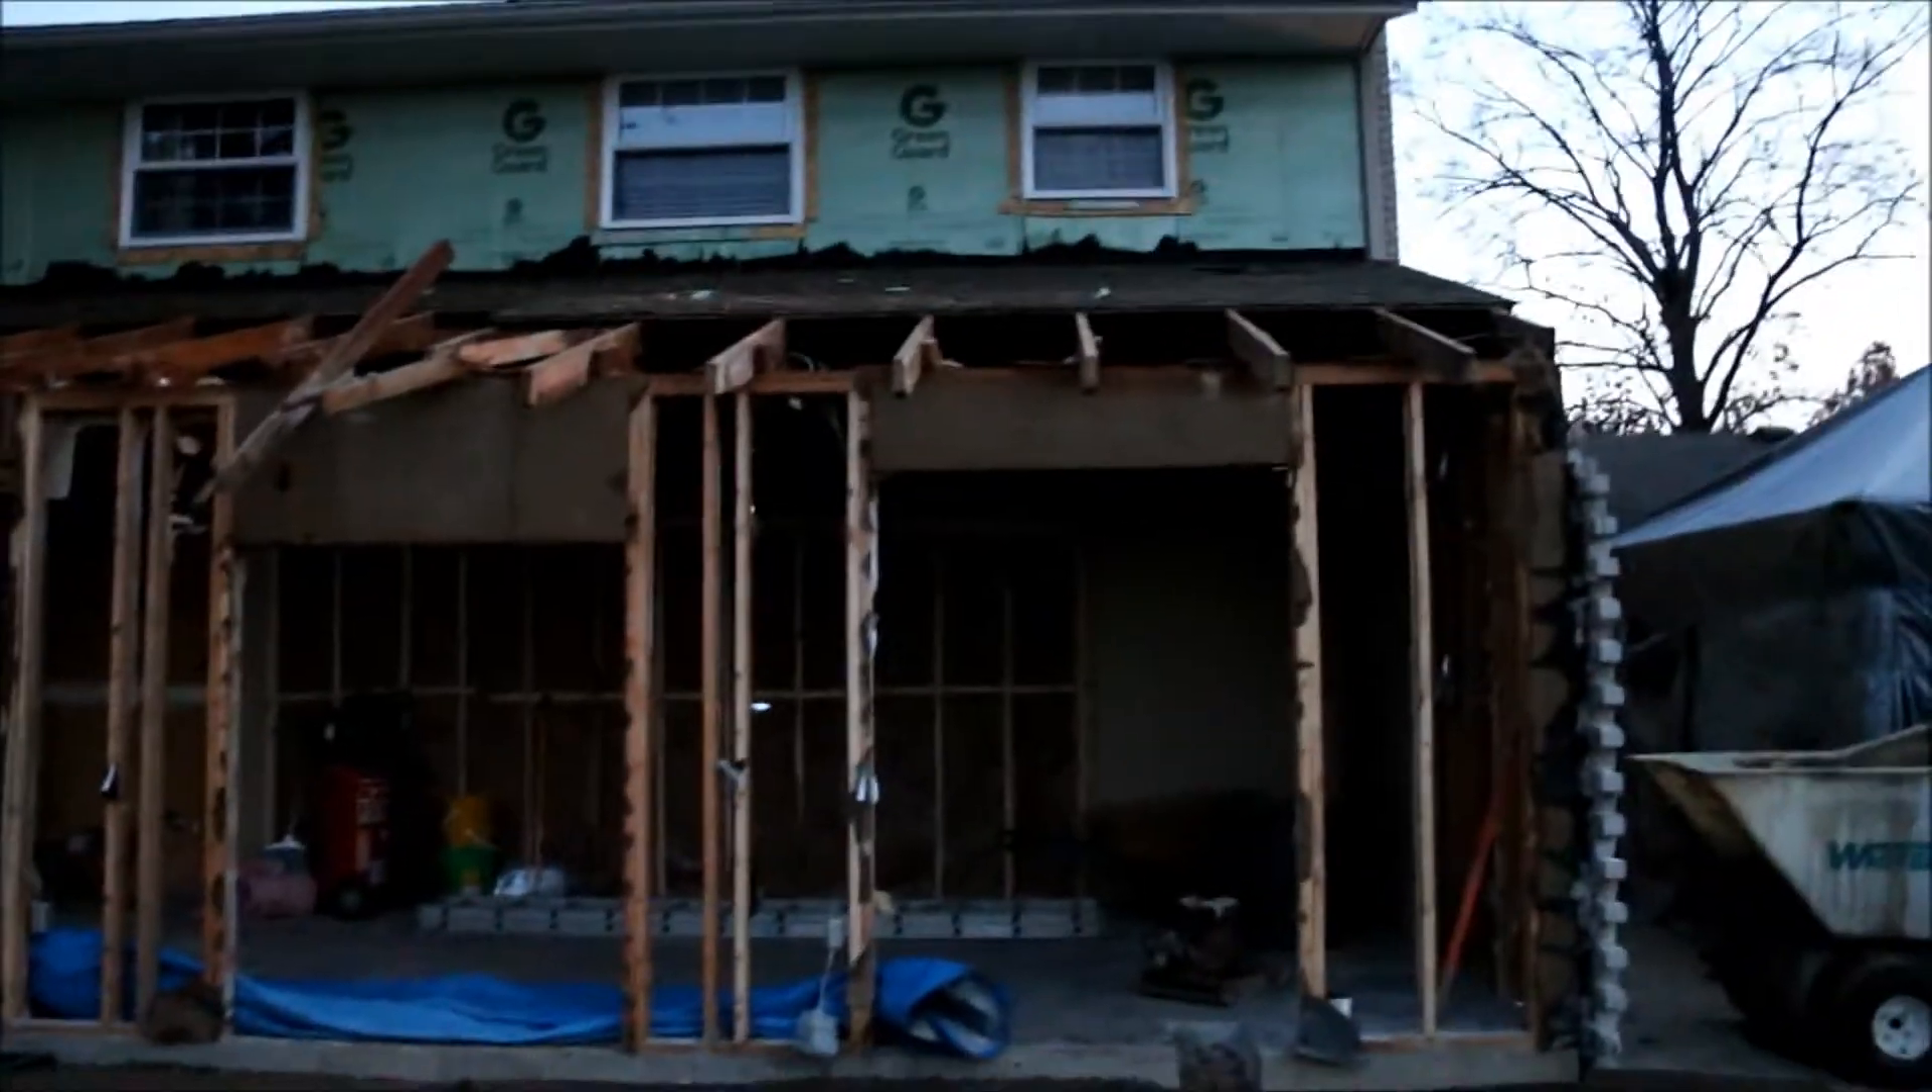We got half of the roof all torn off as you can see up there.